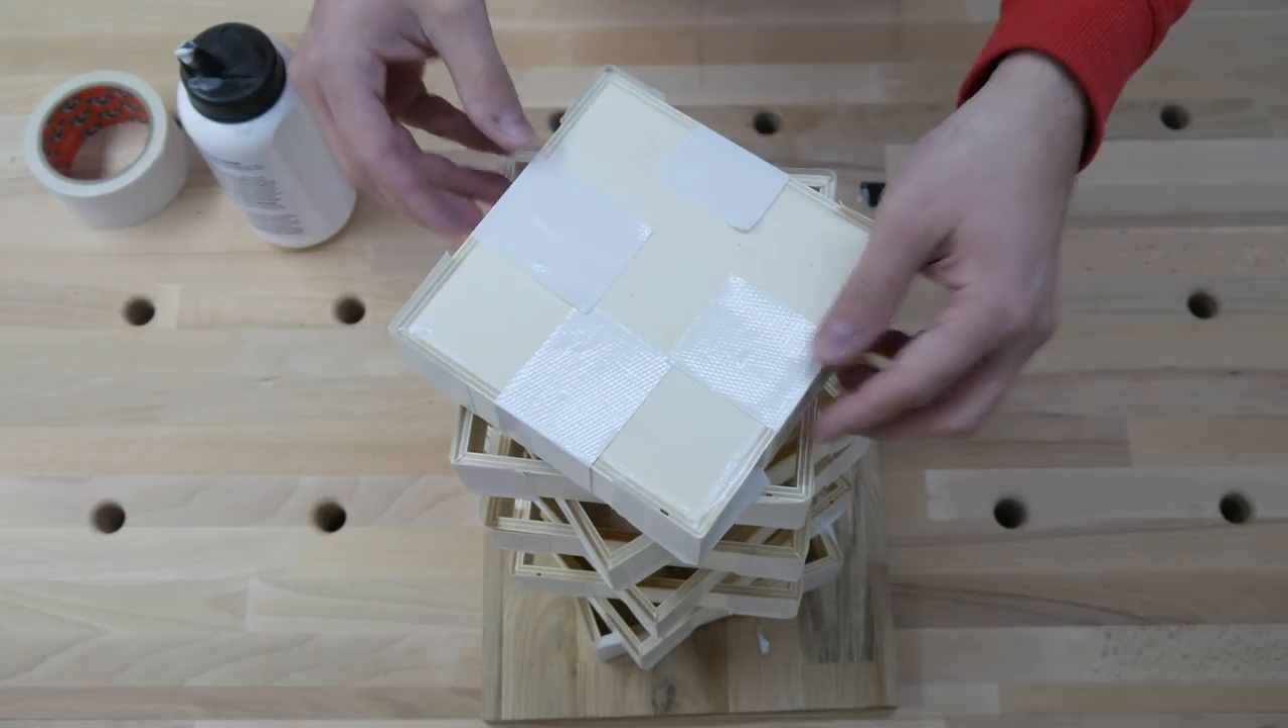Das letzte Quadrat habe ich noch mit einer Bodenplatte ausgestattet und diese auch mit Leim verleimt und Klebeband fixiert.